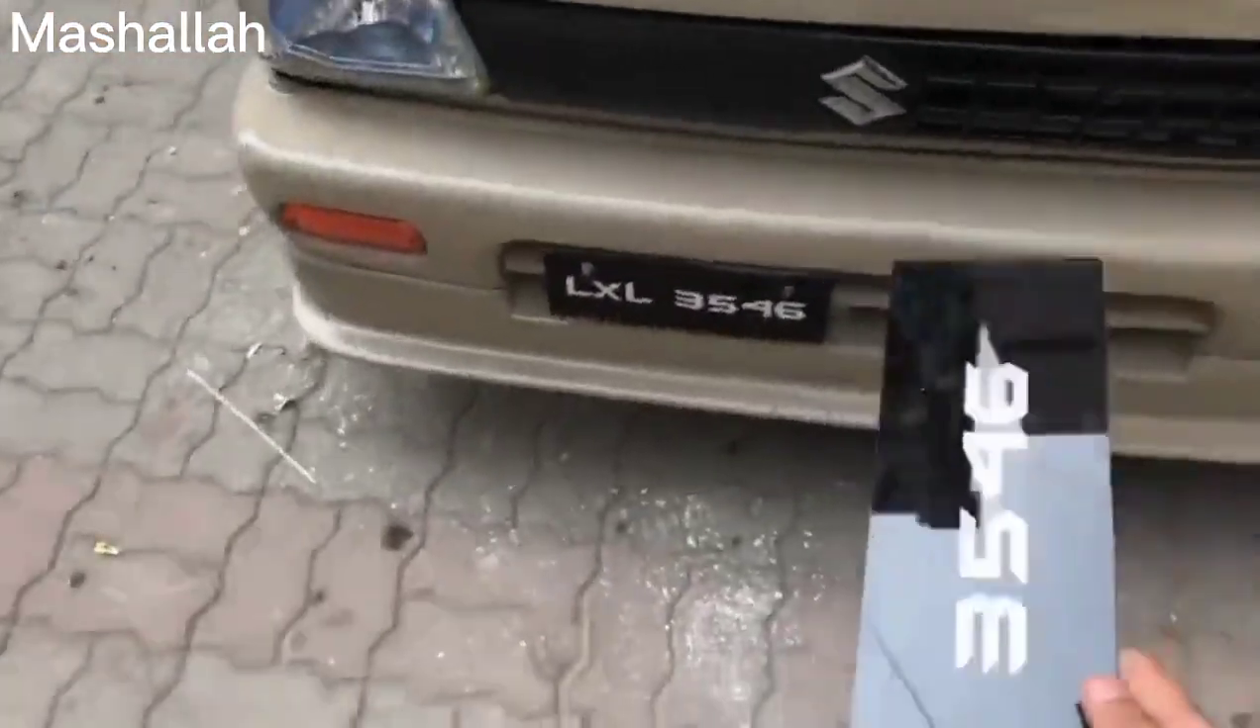پلیٹ ہم نے لگا لیا ہے پچھلی پلیٹ کے لیے جاتے ہیں۔